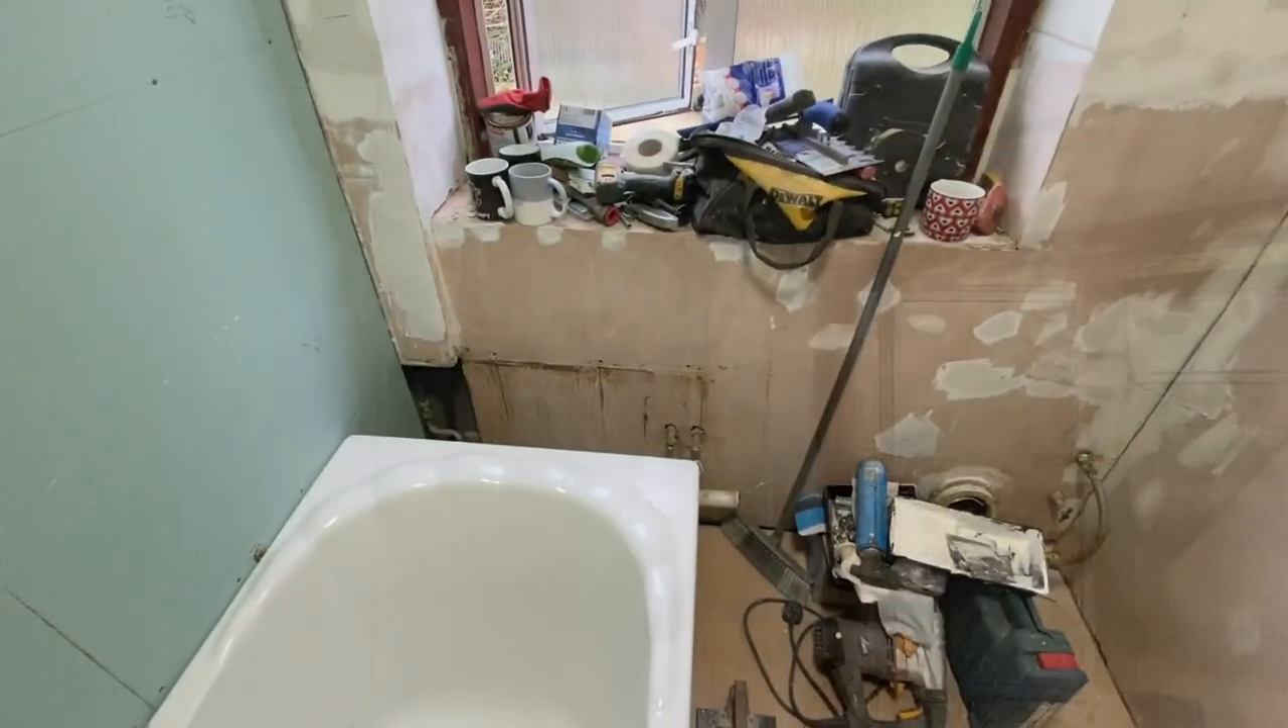You can see we've removed all the old tiles we've replaced the plasterboard with the green plasterboard.